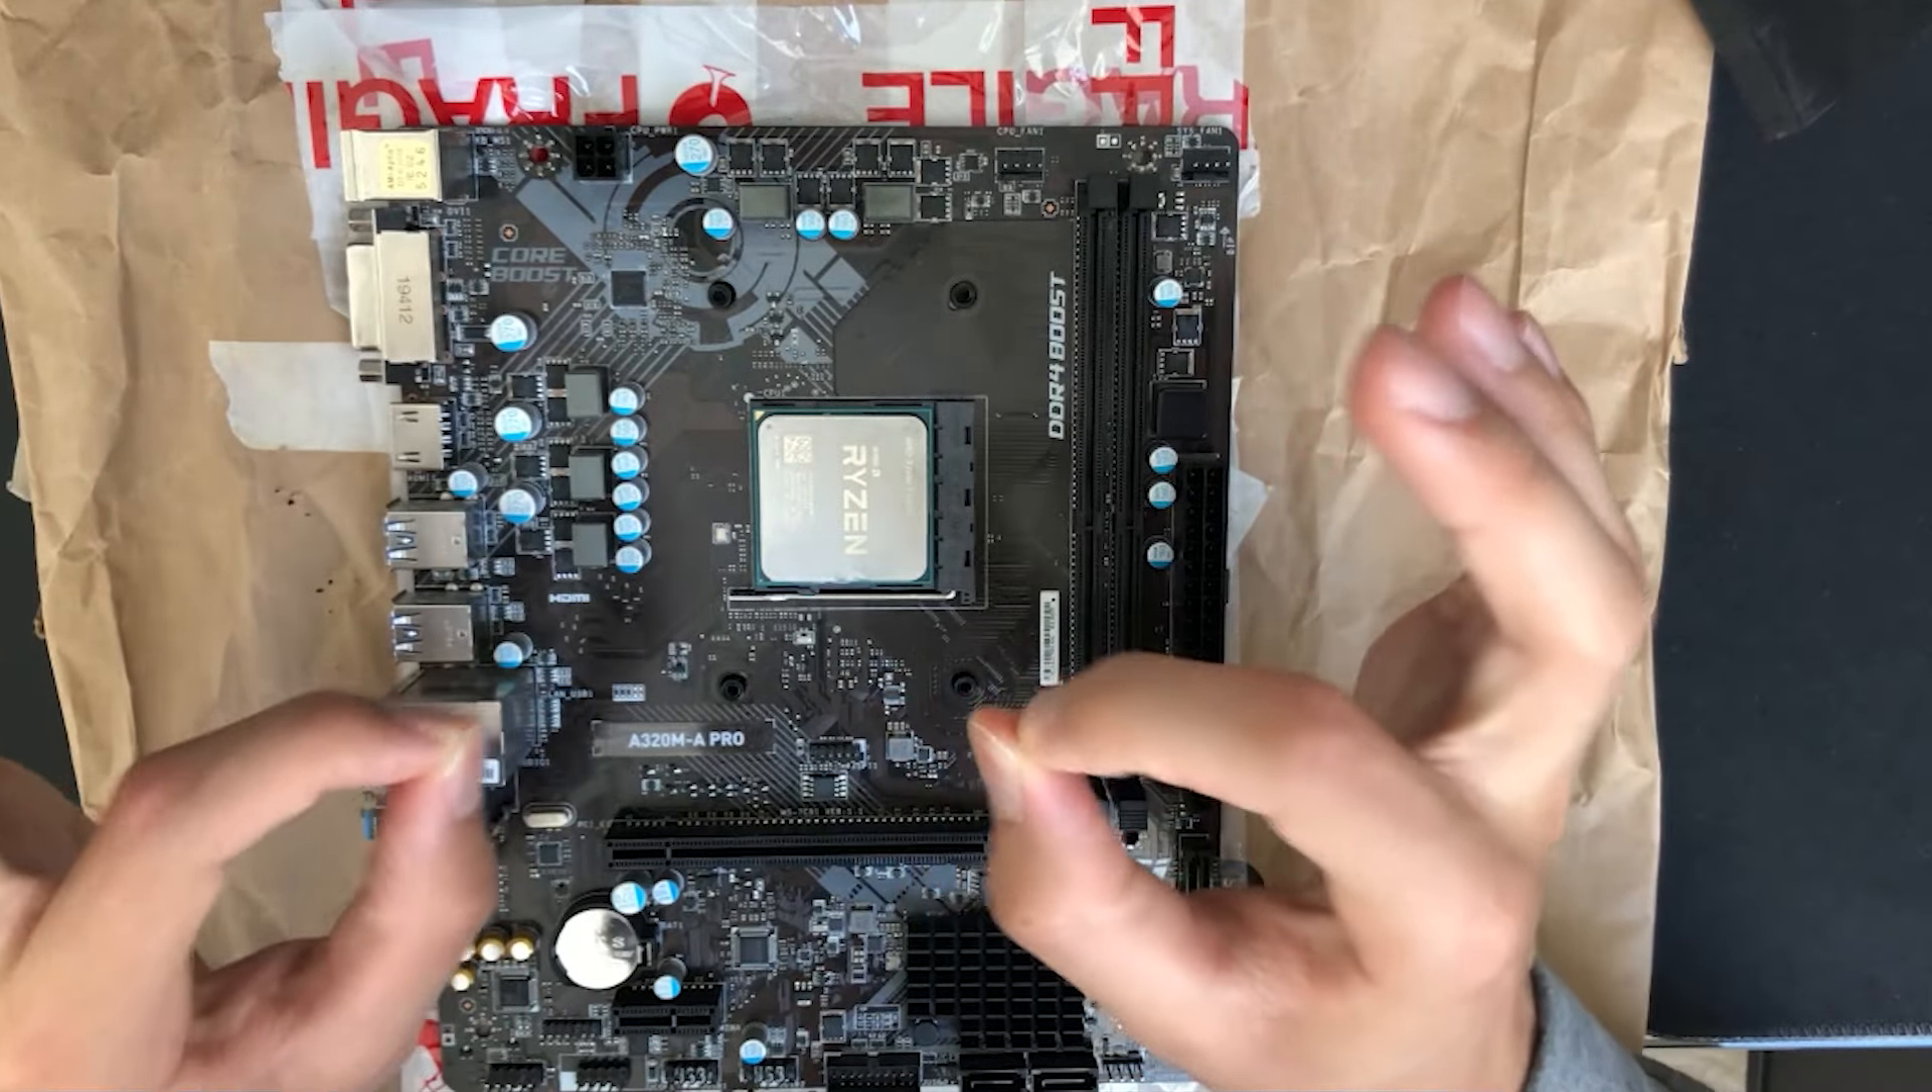Donc là le processeur est mis Premier truc de mis.